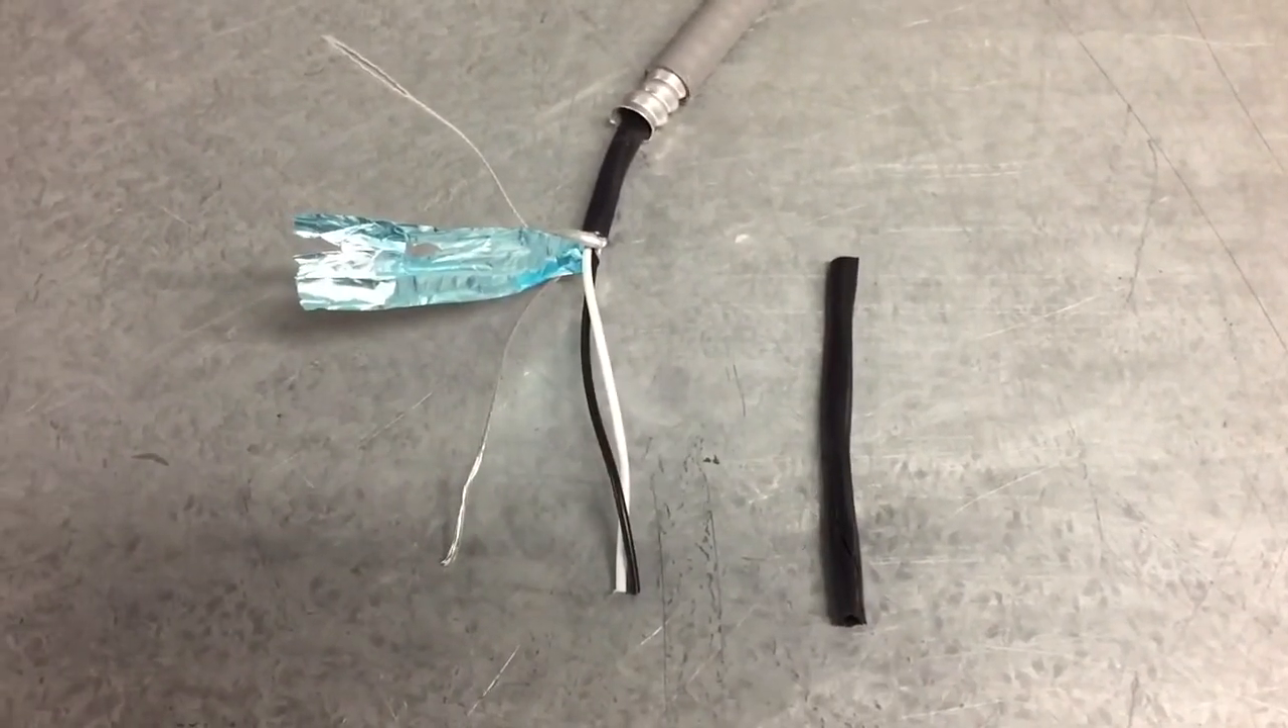And here's the, um, the black jacket that I have removed.